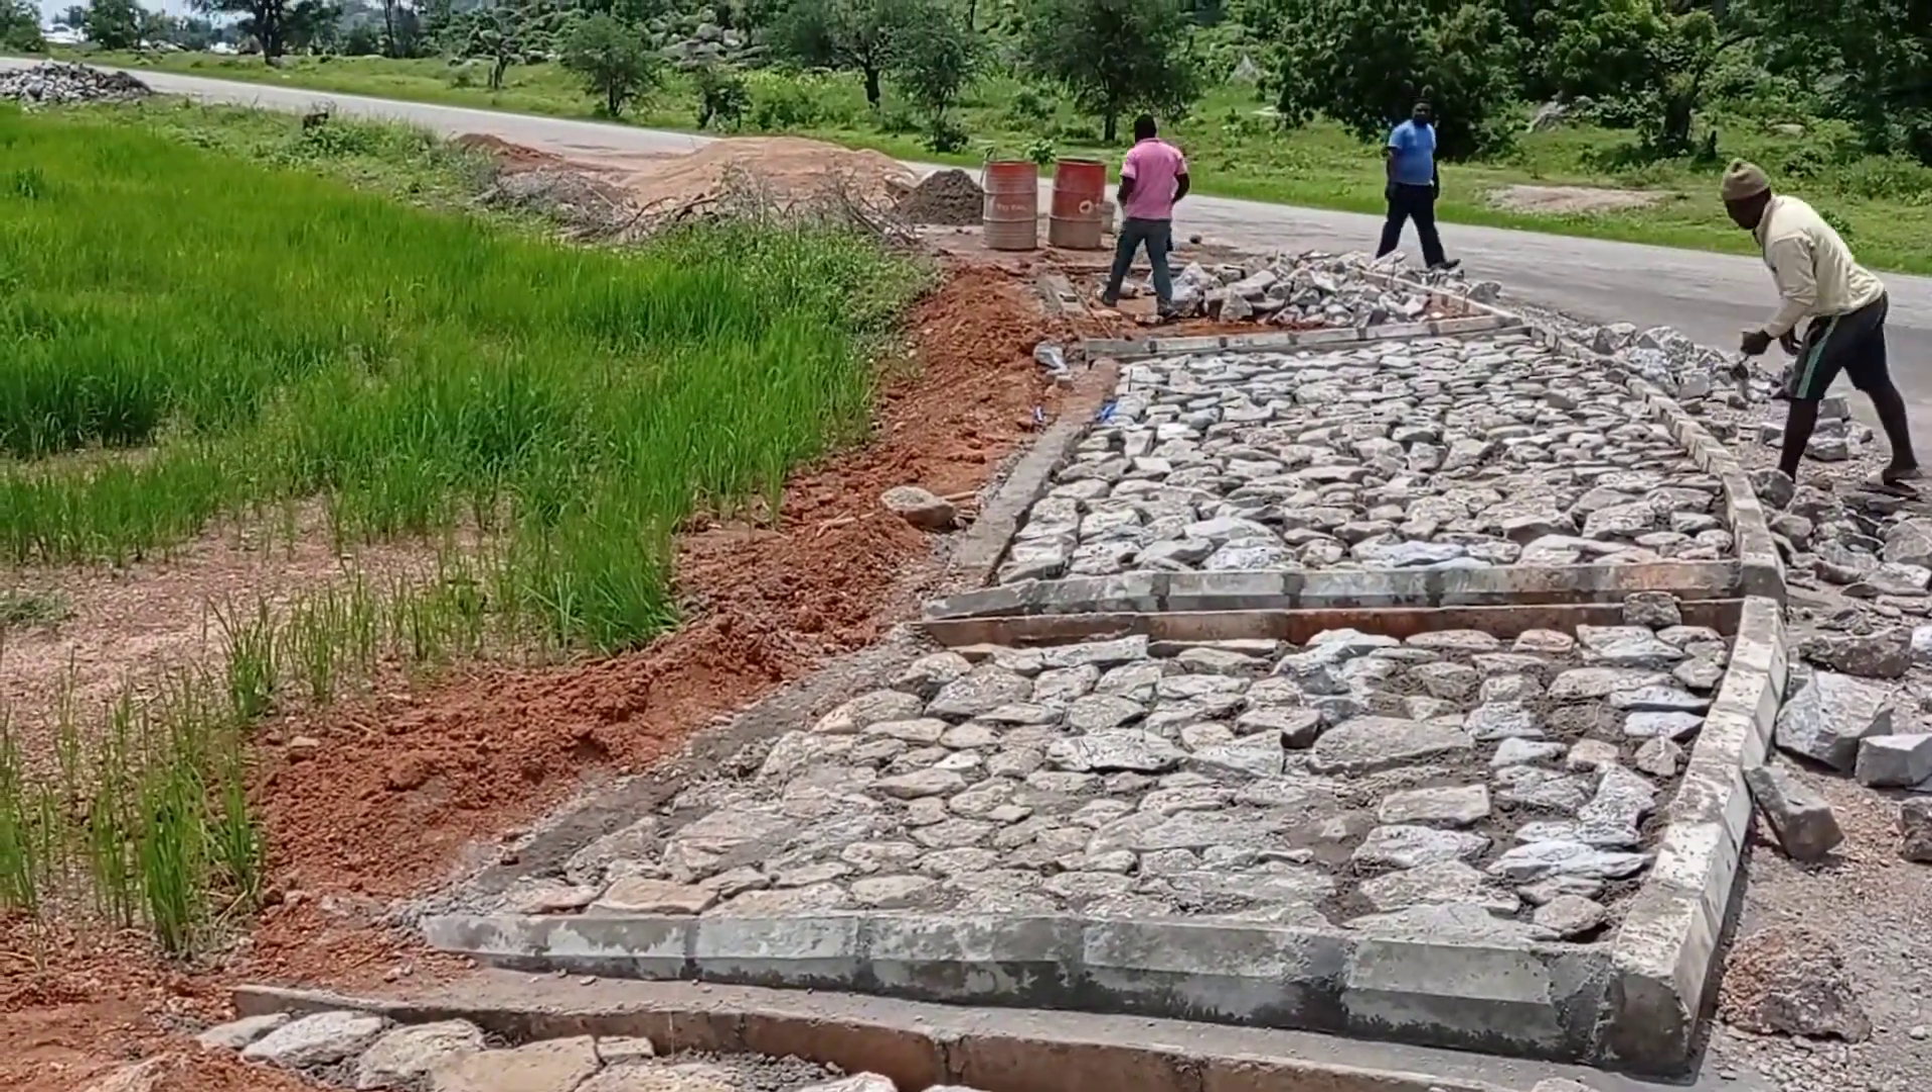Here you can see that the boulders have been placed and now the stone pitching process has been started.